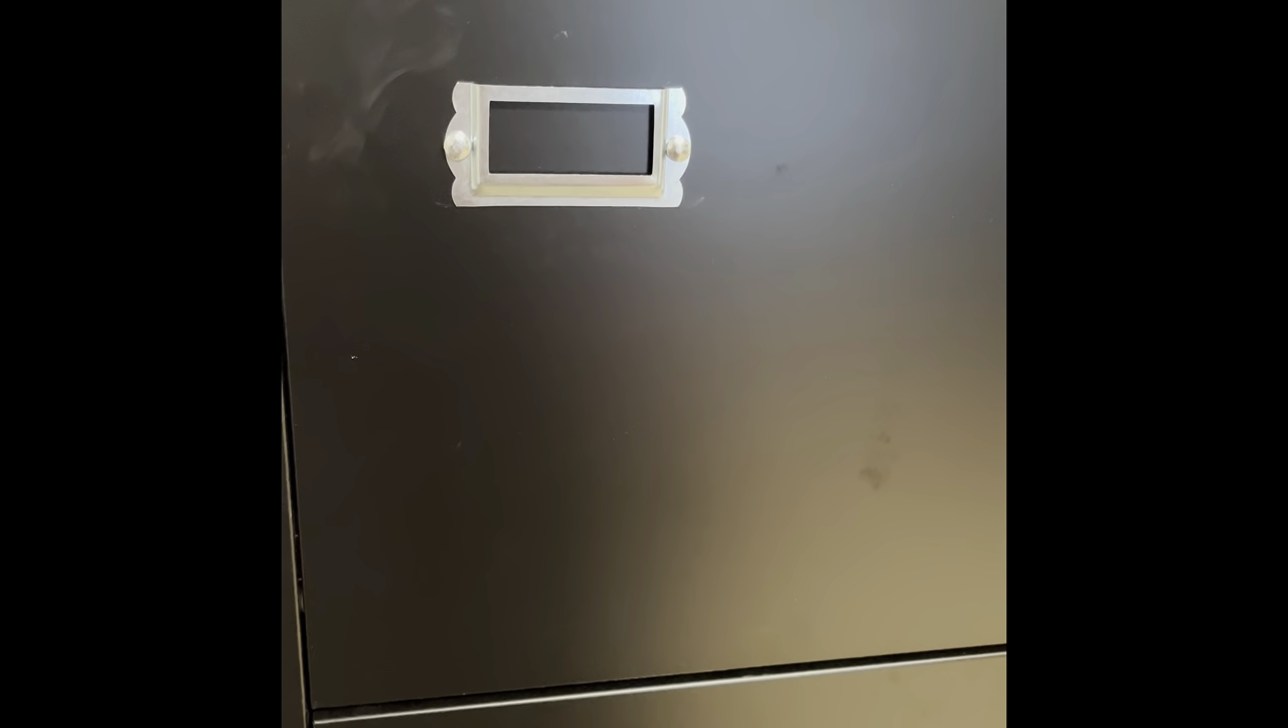I still need to put some papers in those metal slots here, but you can see that it enables me to put different documents or files away and just to keep things nice and organized.